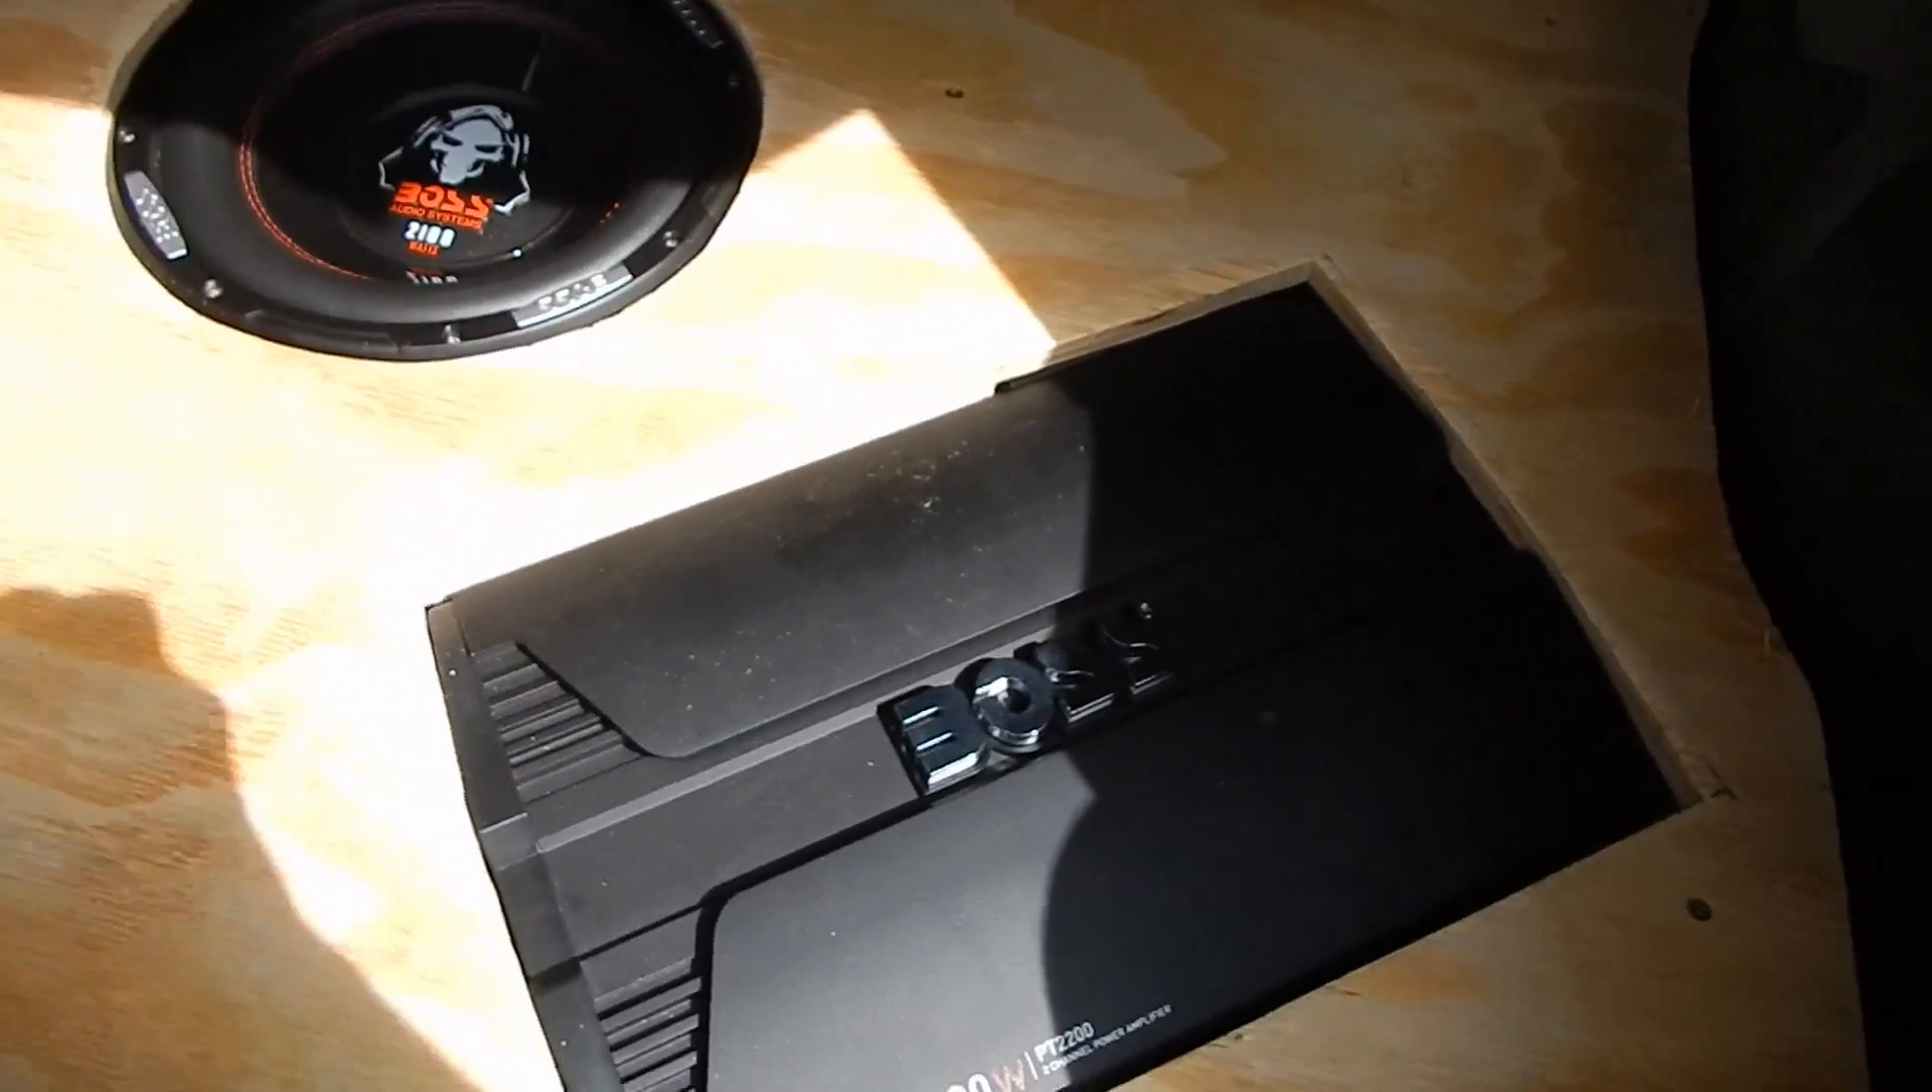Ansonsten sind wir jetzt soweit fertig. Der Sub ist drin. Die Endstufe ist drin.